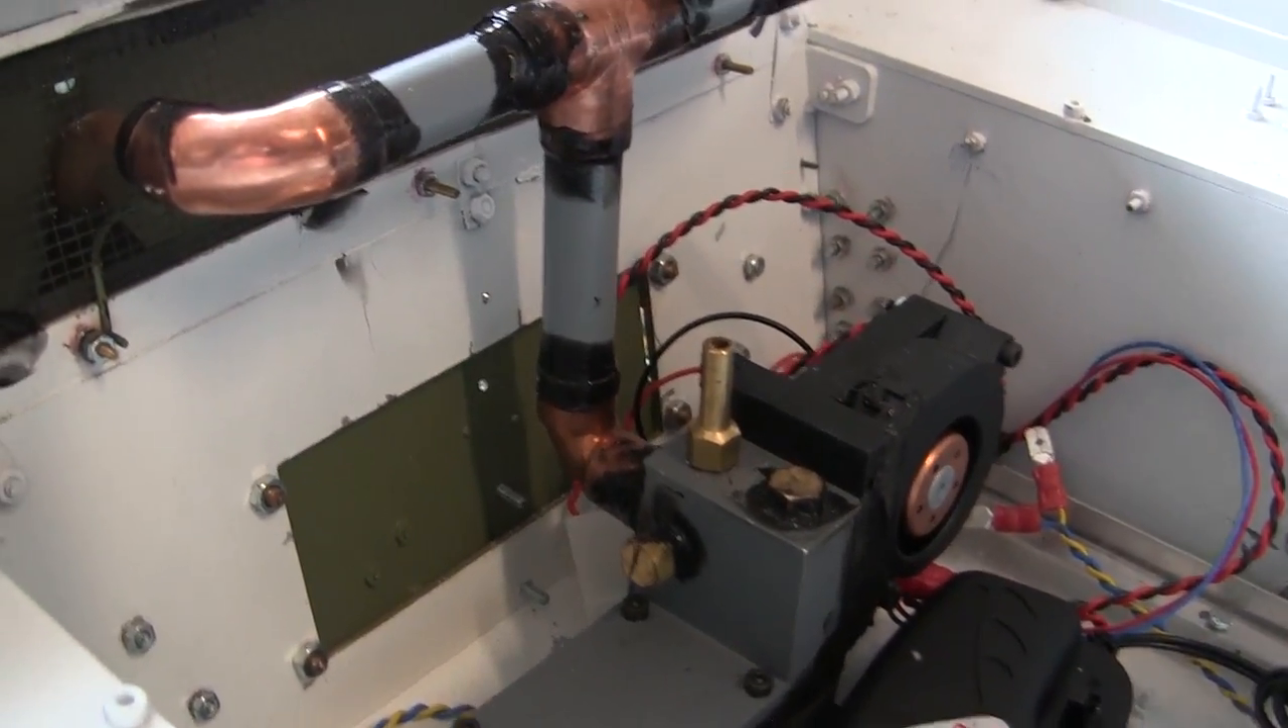And here's the completed smoke system now fully mounted to the model and awaiting its electrical connections.